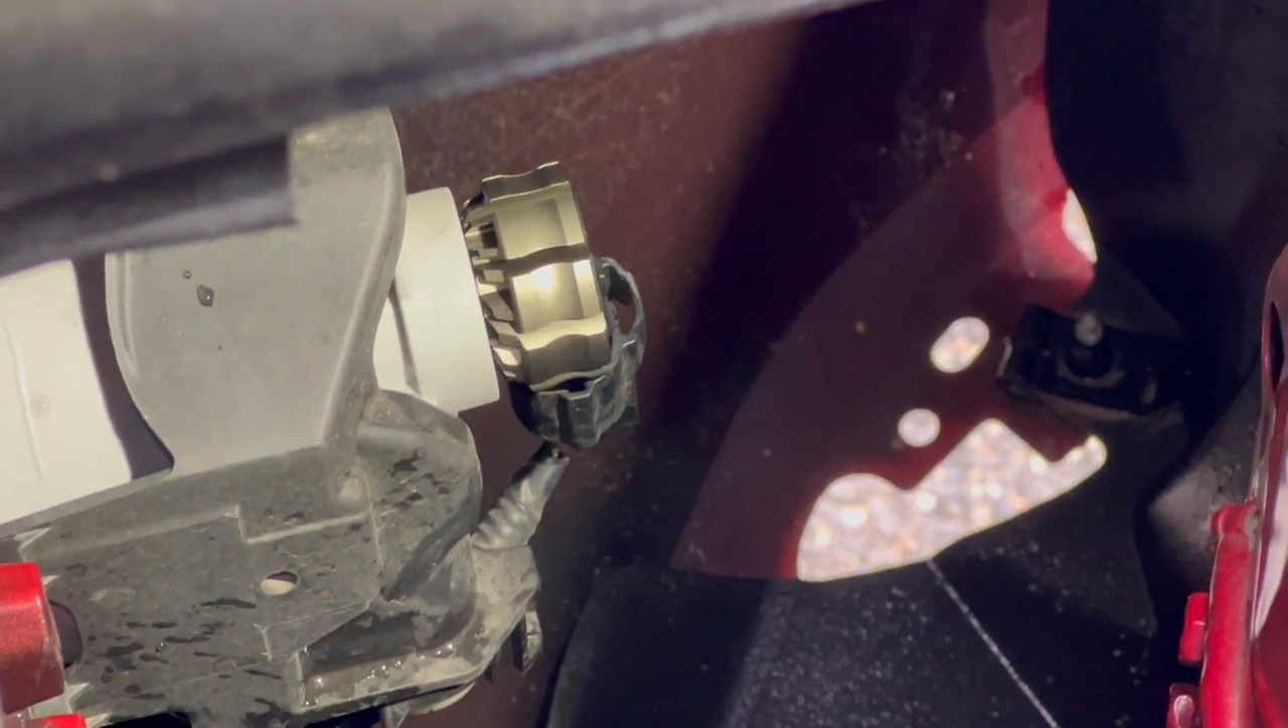So this one you can see the heat sink in the back sticking out now.